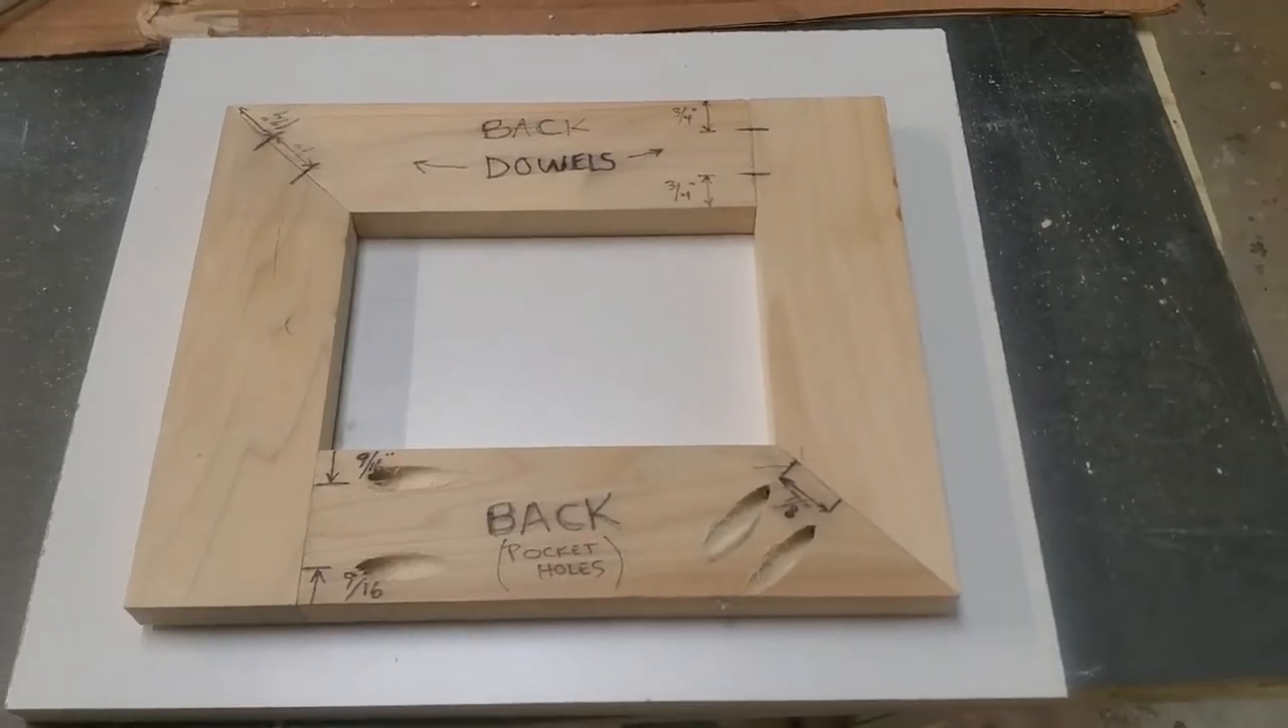Frame is done it's all put together pocket holes dowels.